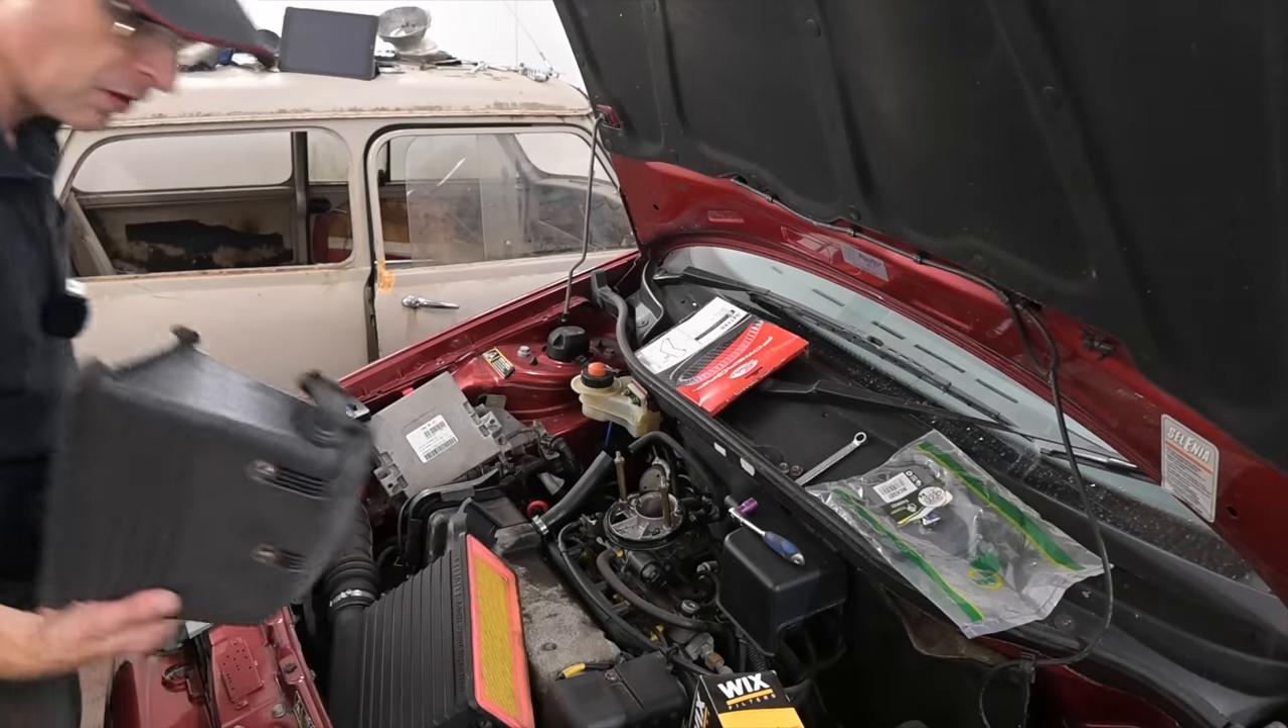Pull this to one side and there we have one removed air box.